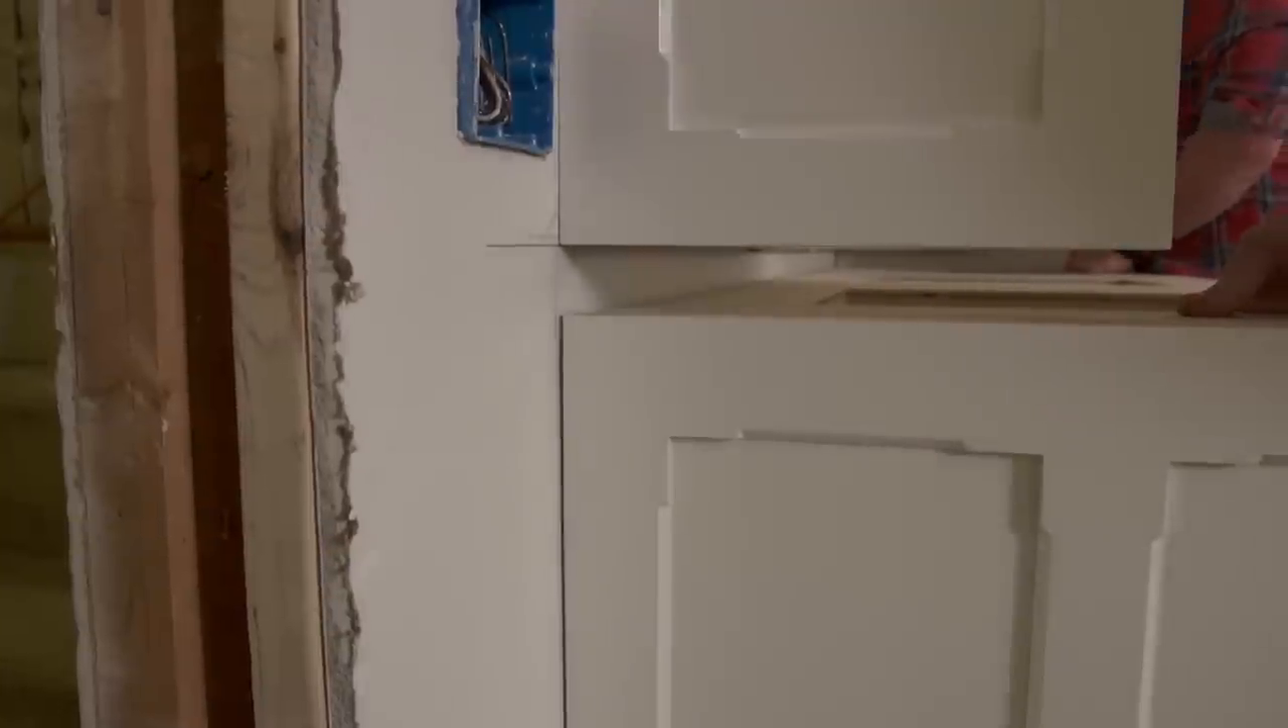So you've obviously left a little gap here. This is to slide the countertop in.